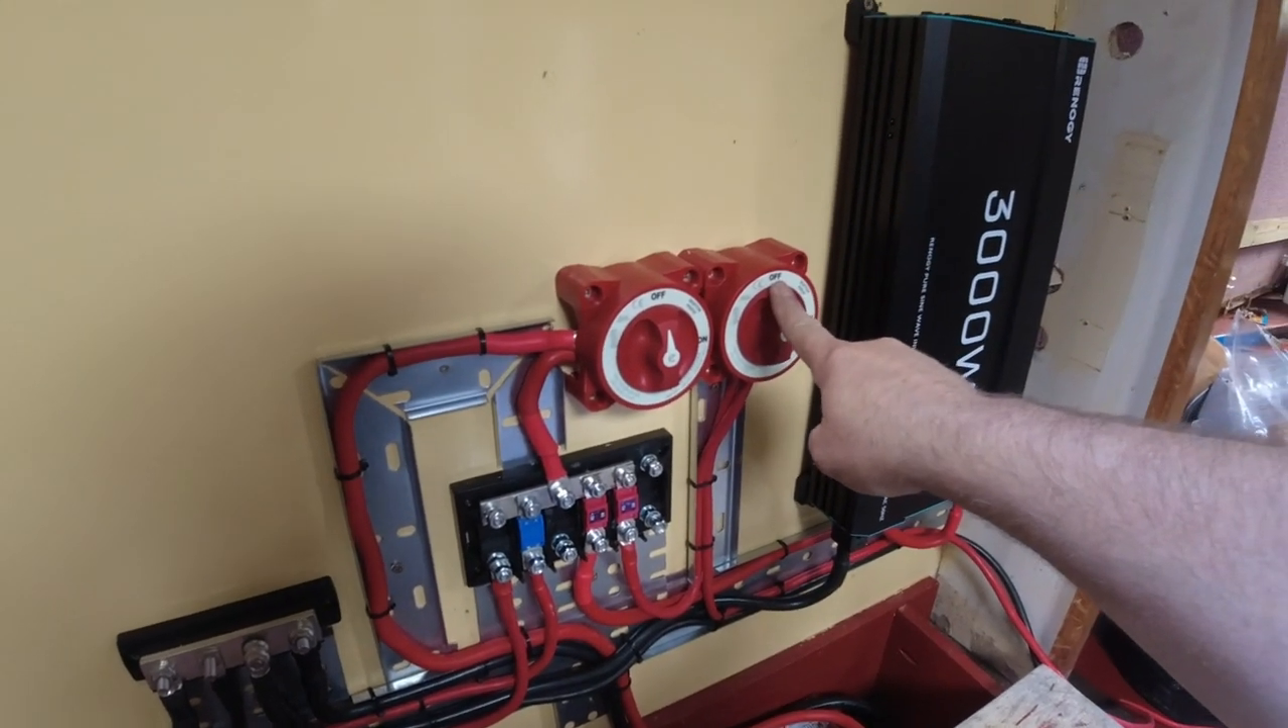So, batteries now have a master shut off. House electrics now have a master shut off.